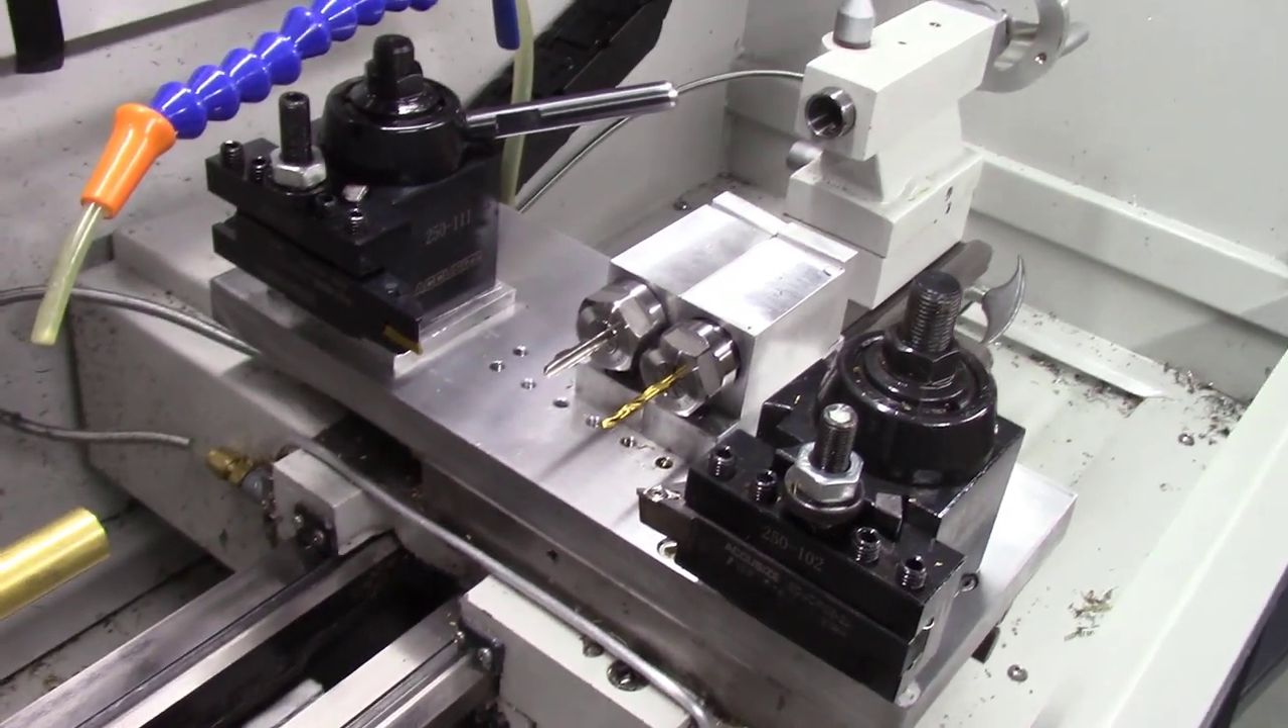Here's the final complete gang tool assembly. It consists of two AXA tool post holders.